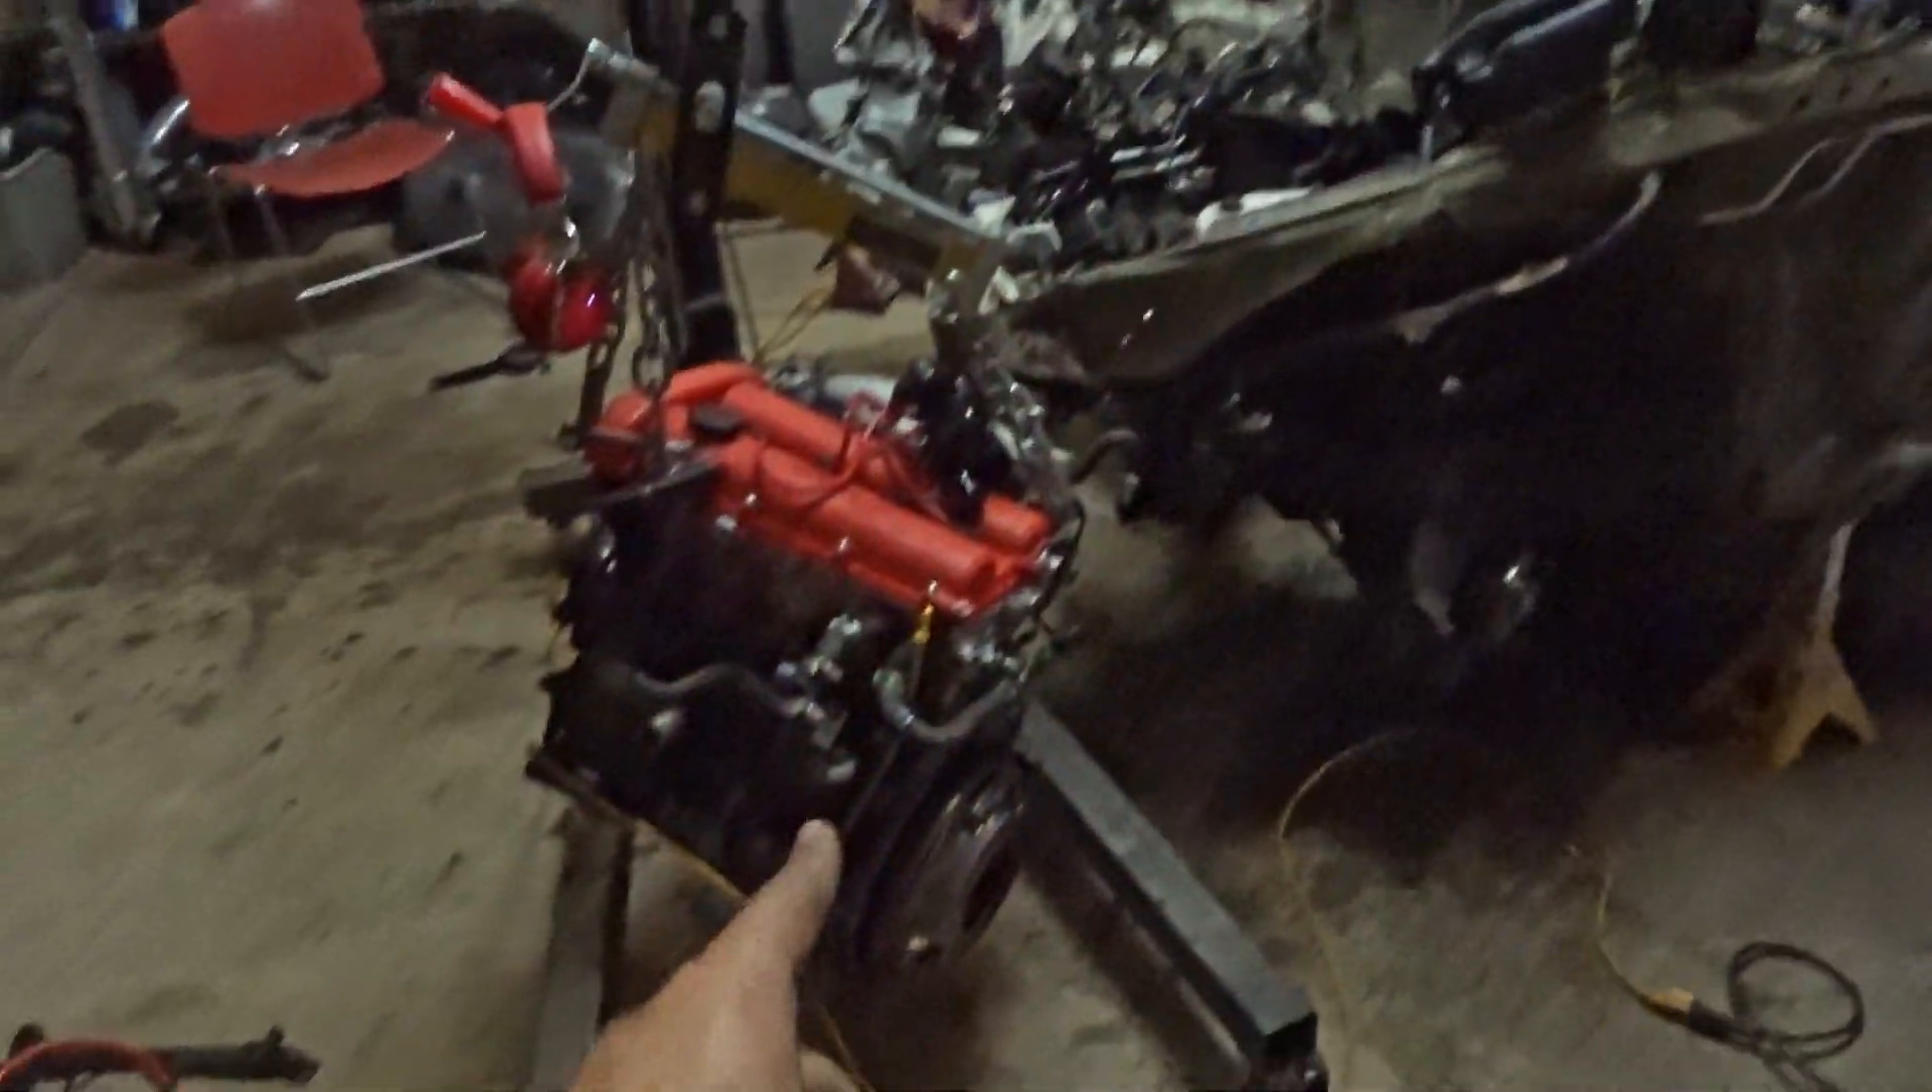As for the white Miata, we got the engine out, which was the big deal that we were going for.